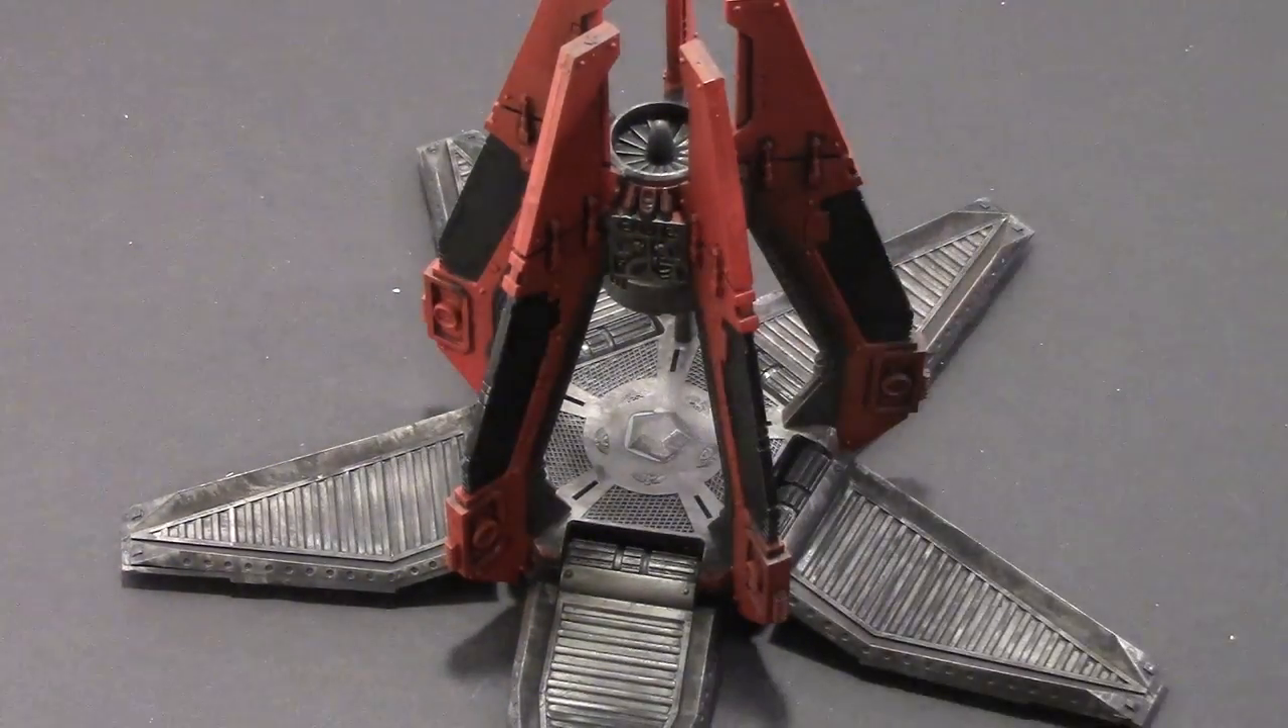And, there you have it folks. The assembled drop pod.